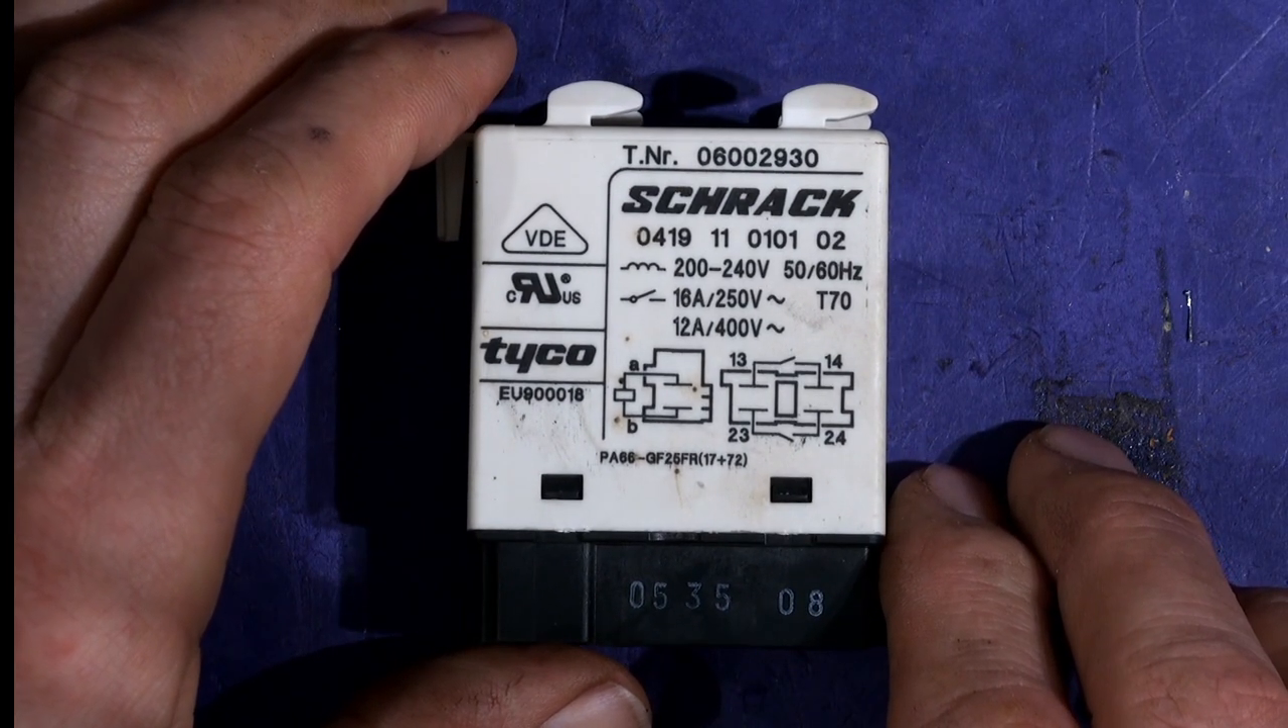I got the F24 error on this dishwasher, so I've taken the relay out.